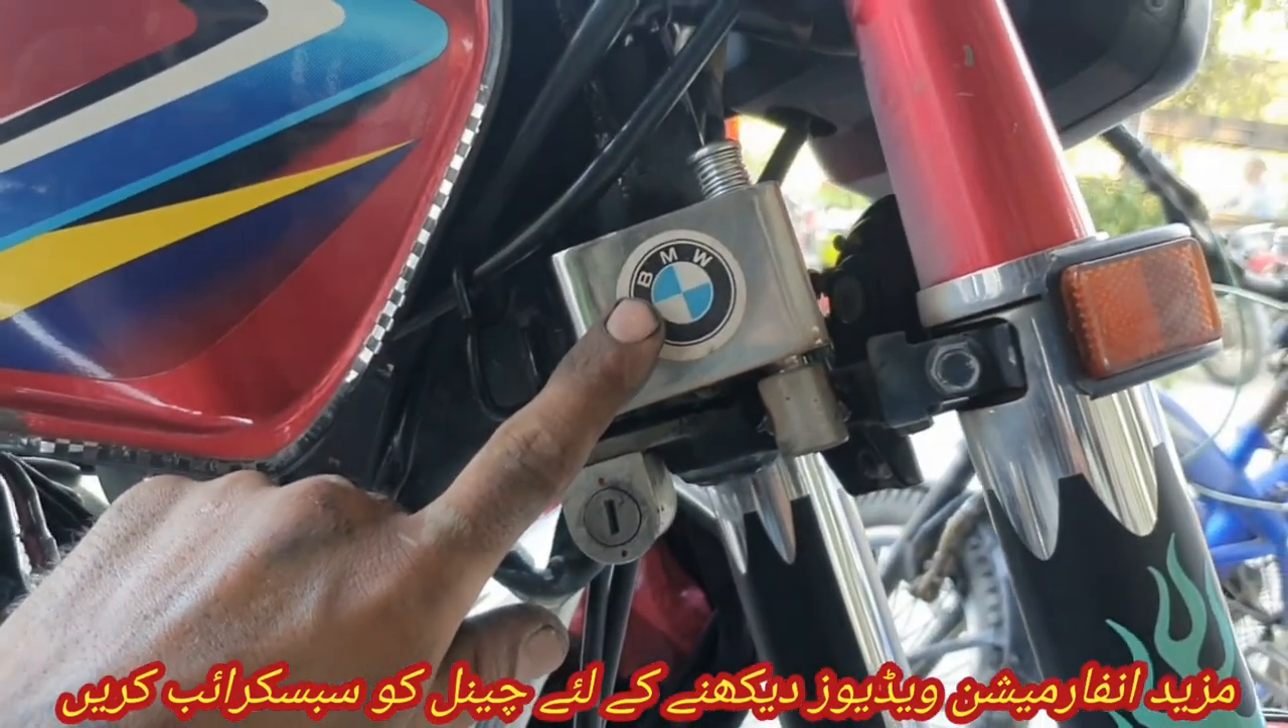اچھا دوستو یہ میں نے لاک فٹ کر دی ہے۔